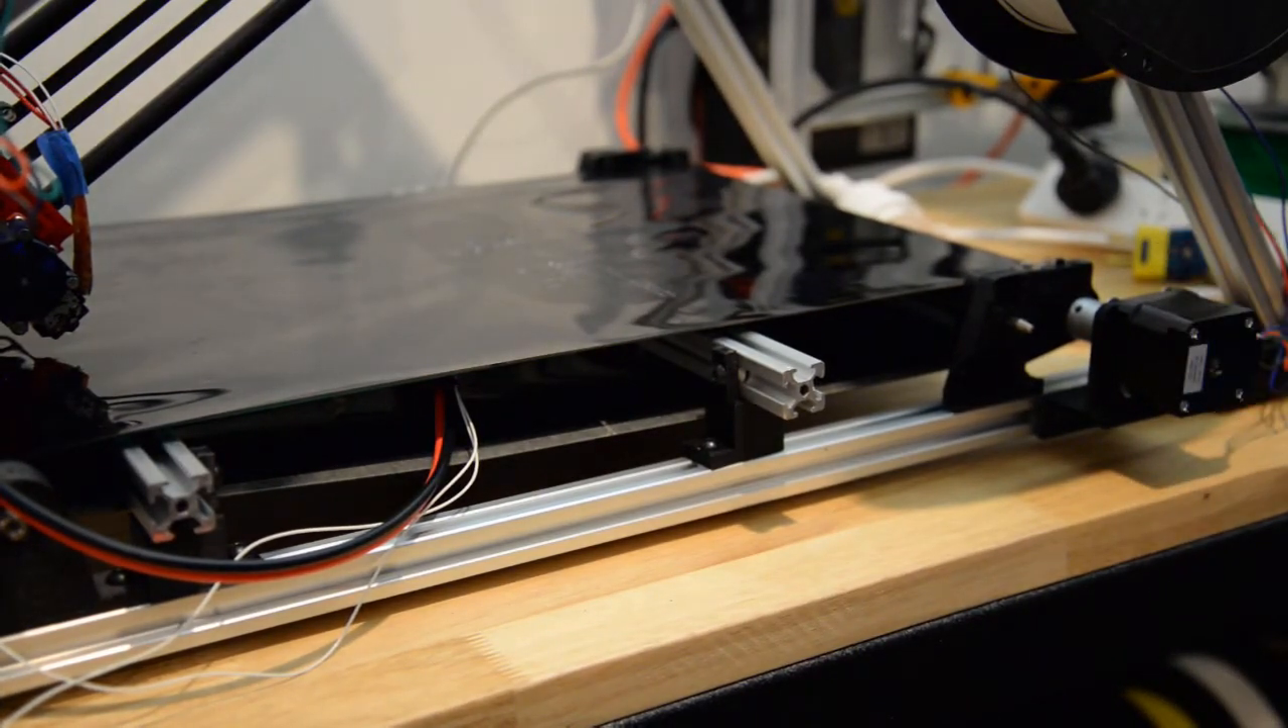And you'll notice the motor is on the right now.